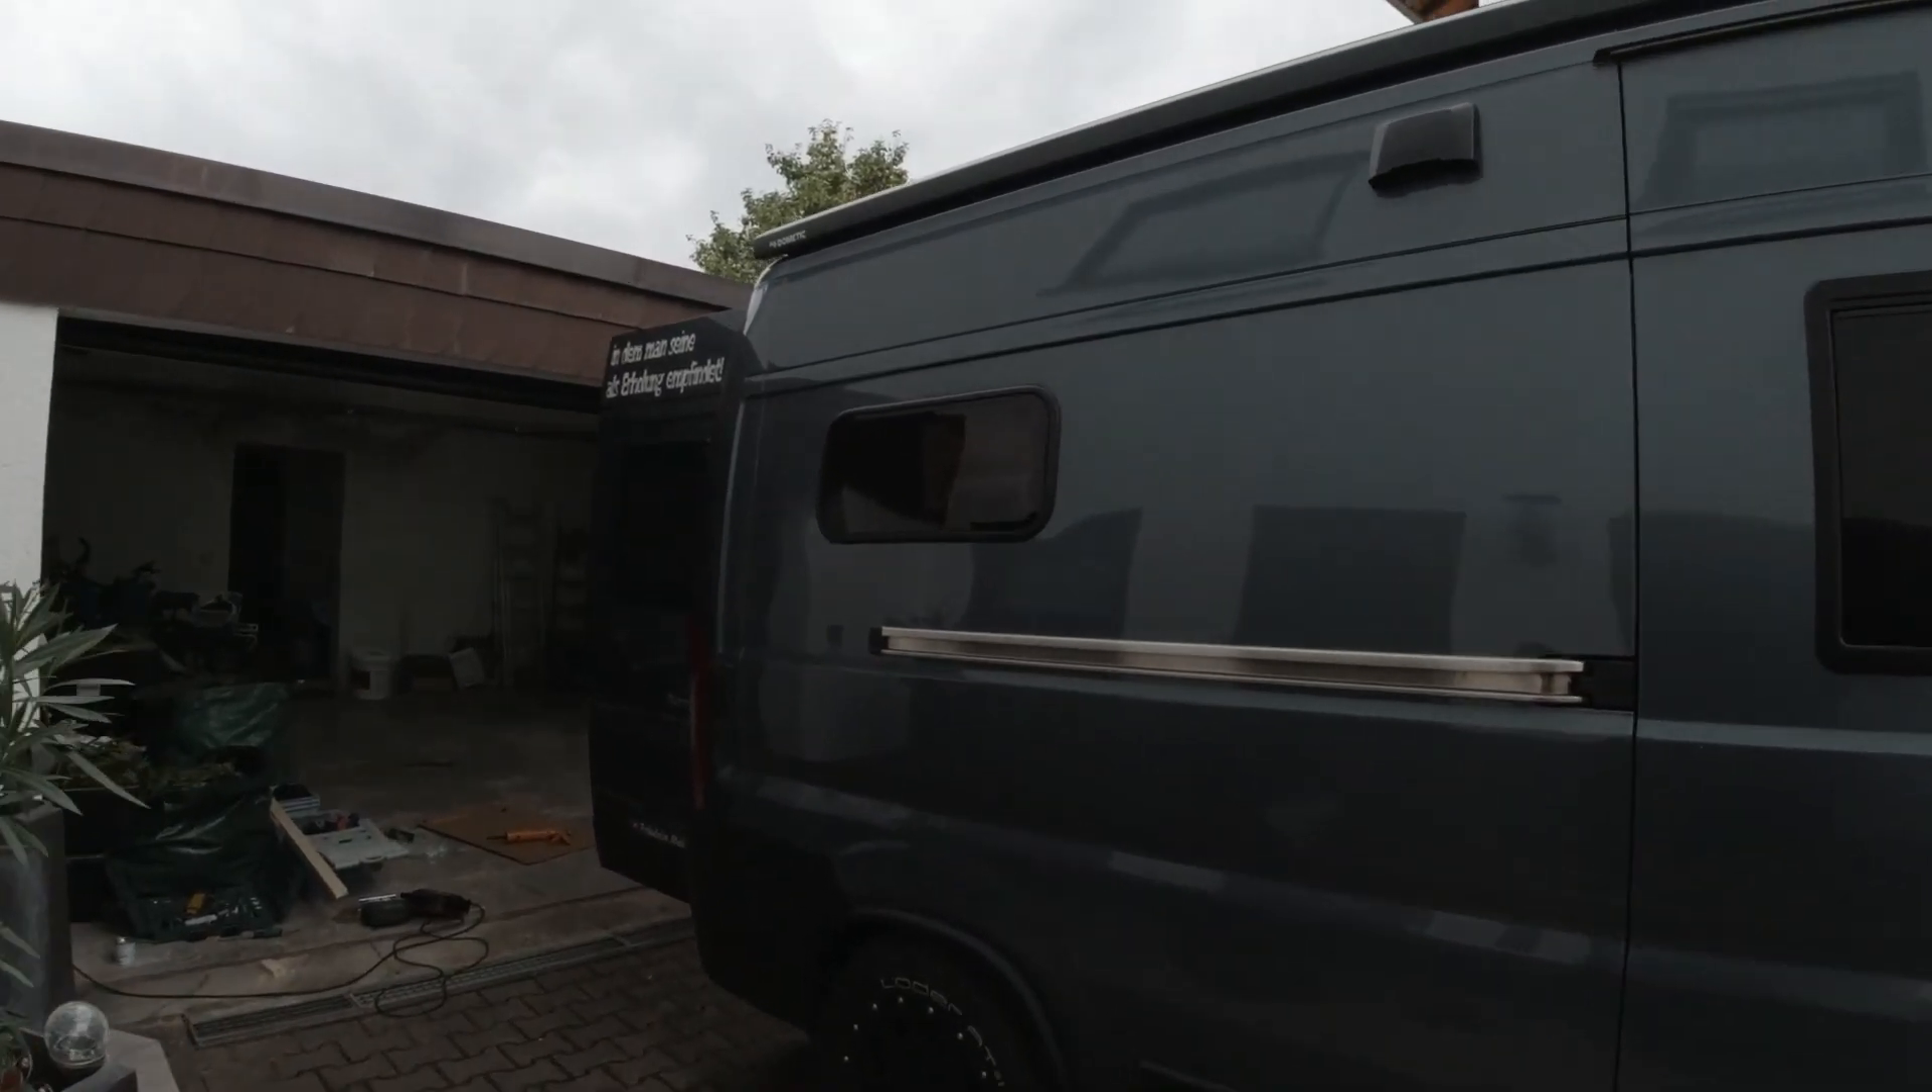So wir sind fertig Fenster ist drin alles ordentlich abgedichtet sieht wirklich gut aus.